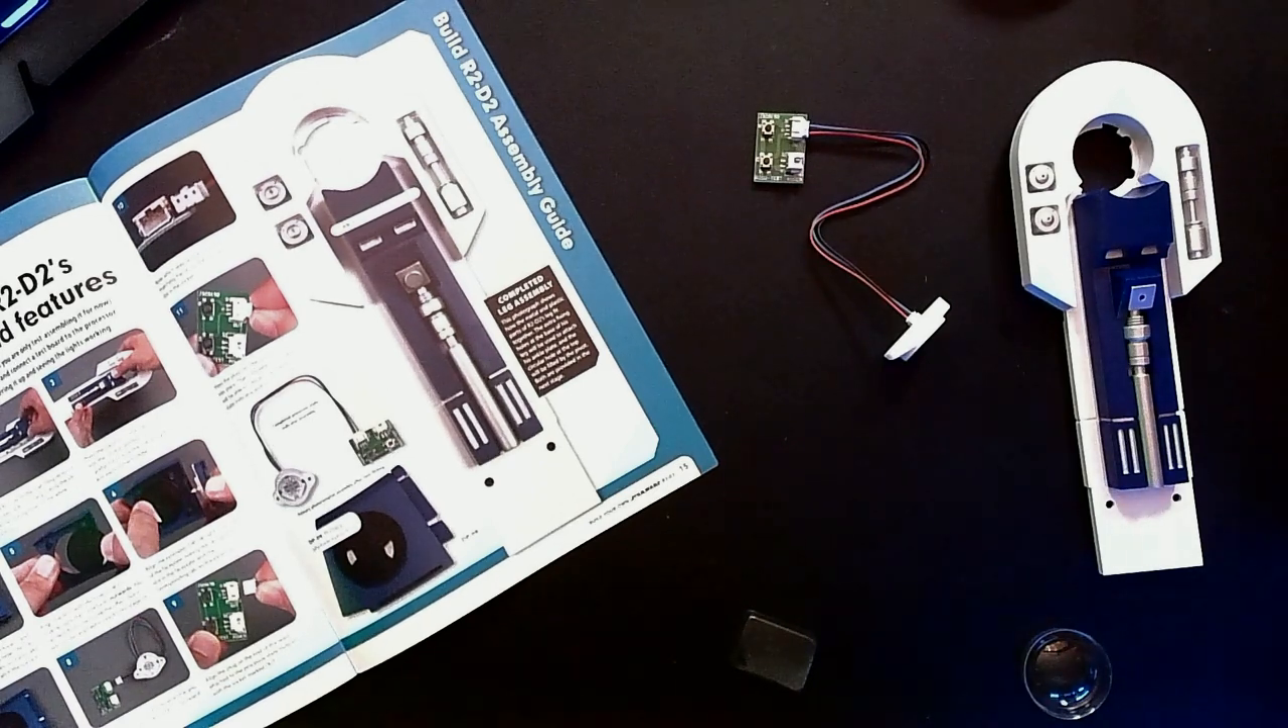So now we have a completed leg assembly.